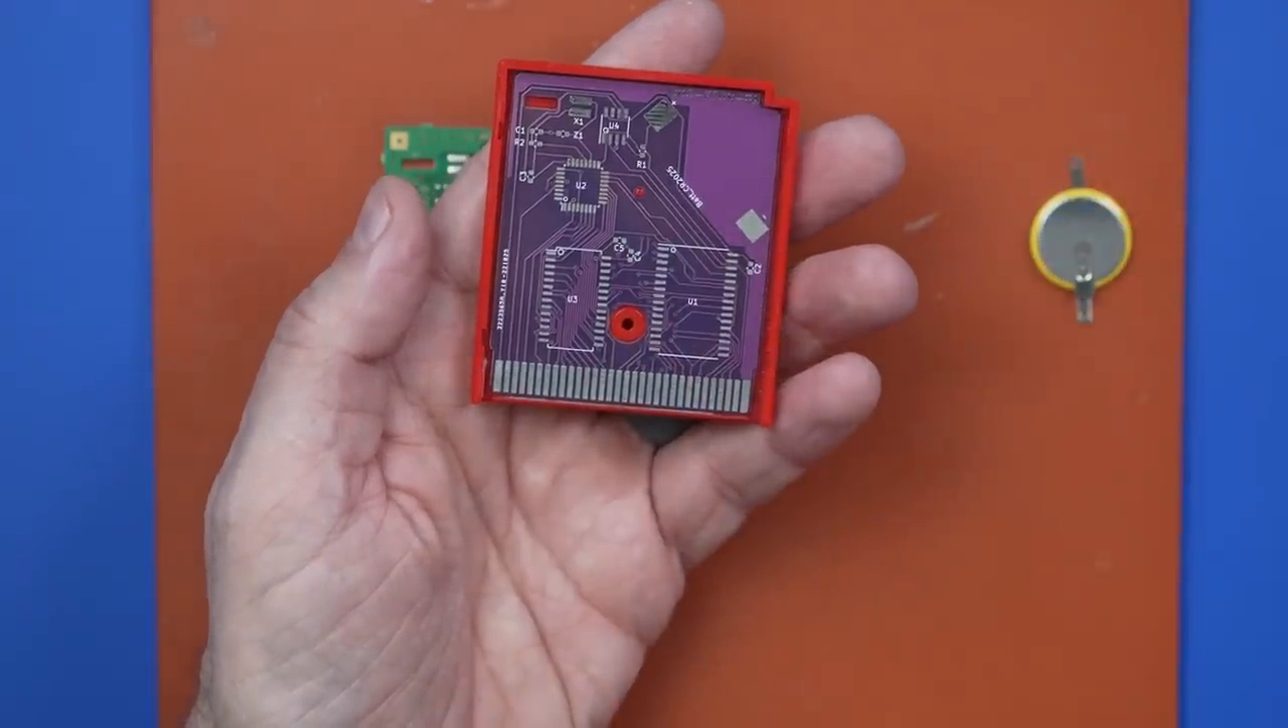Now with this correct size board, we can kind of do a dry test fit. And it fits in there just fine.